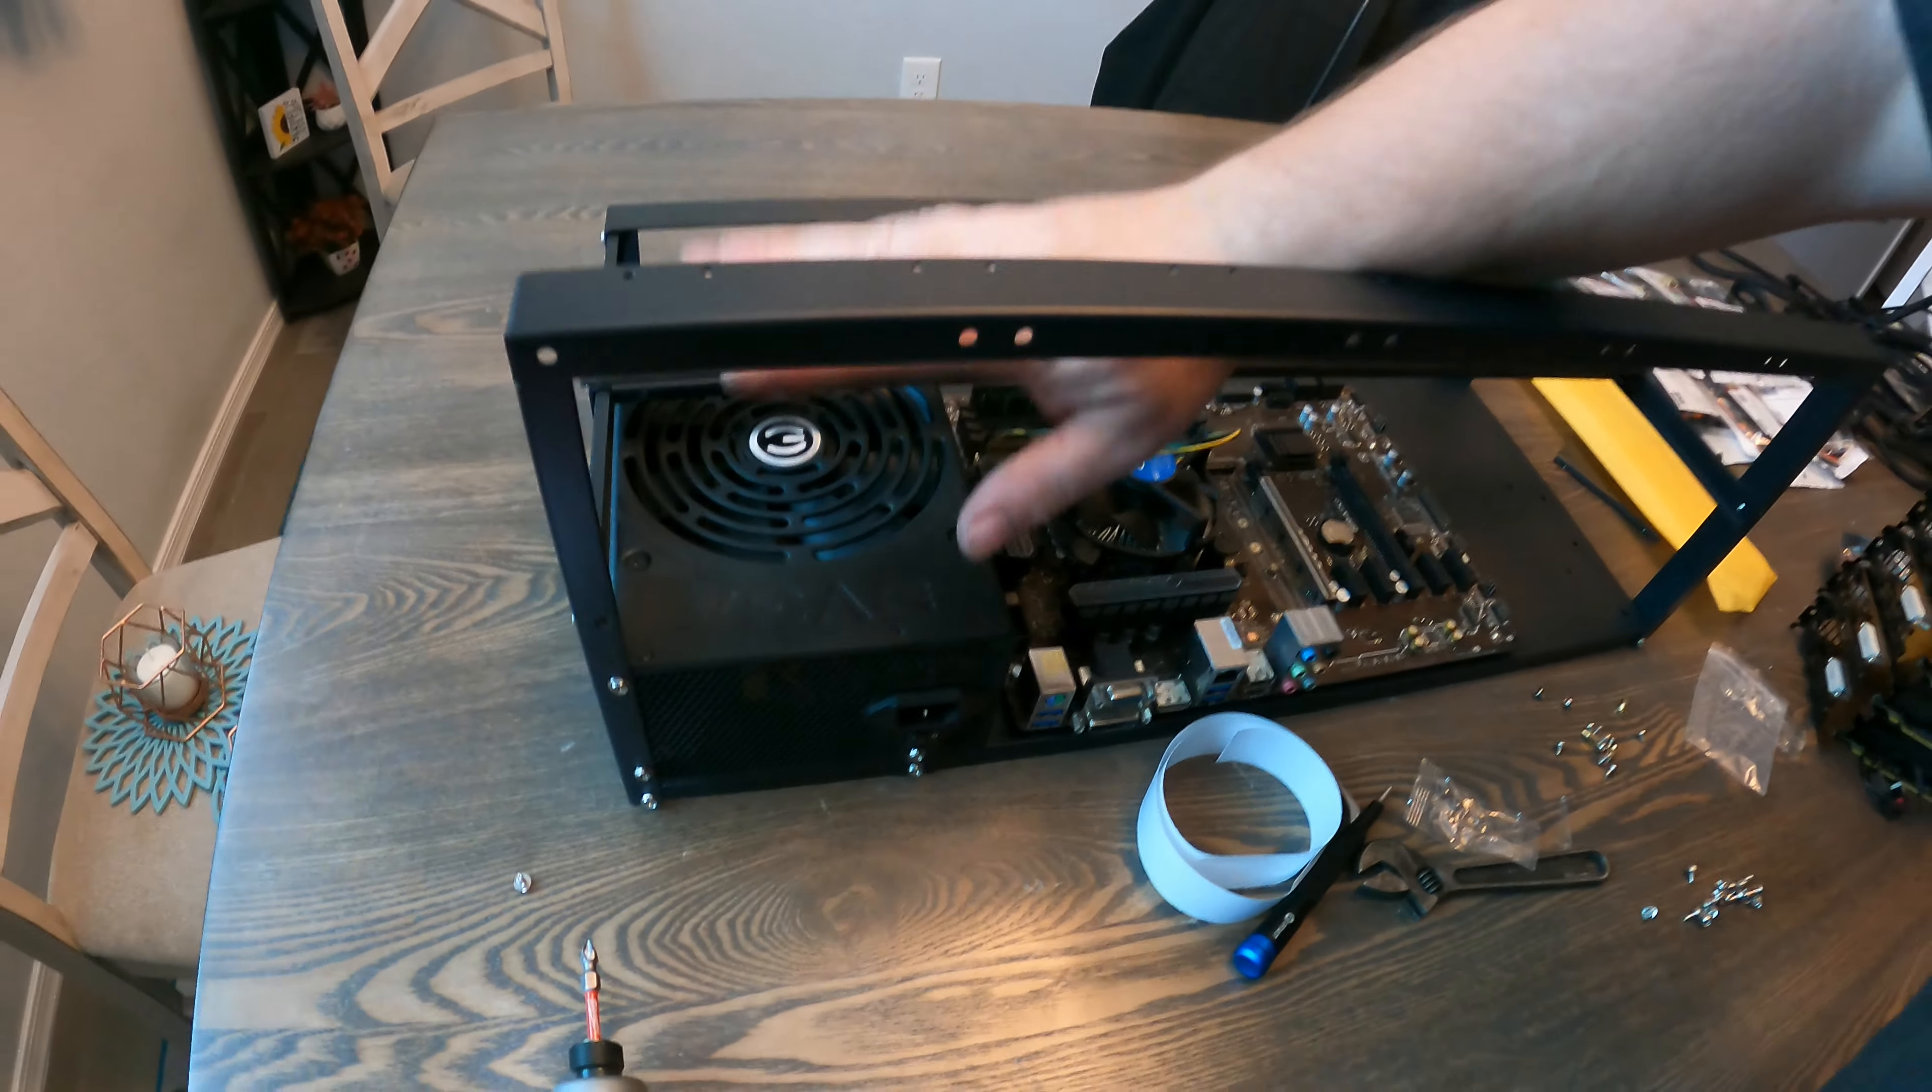So there you go we have our power supply all in.